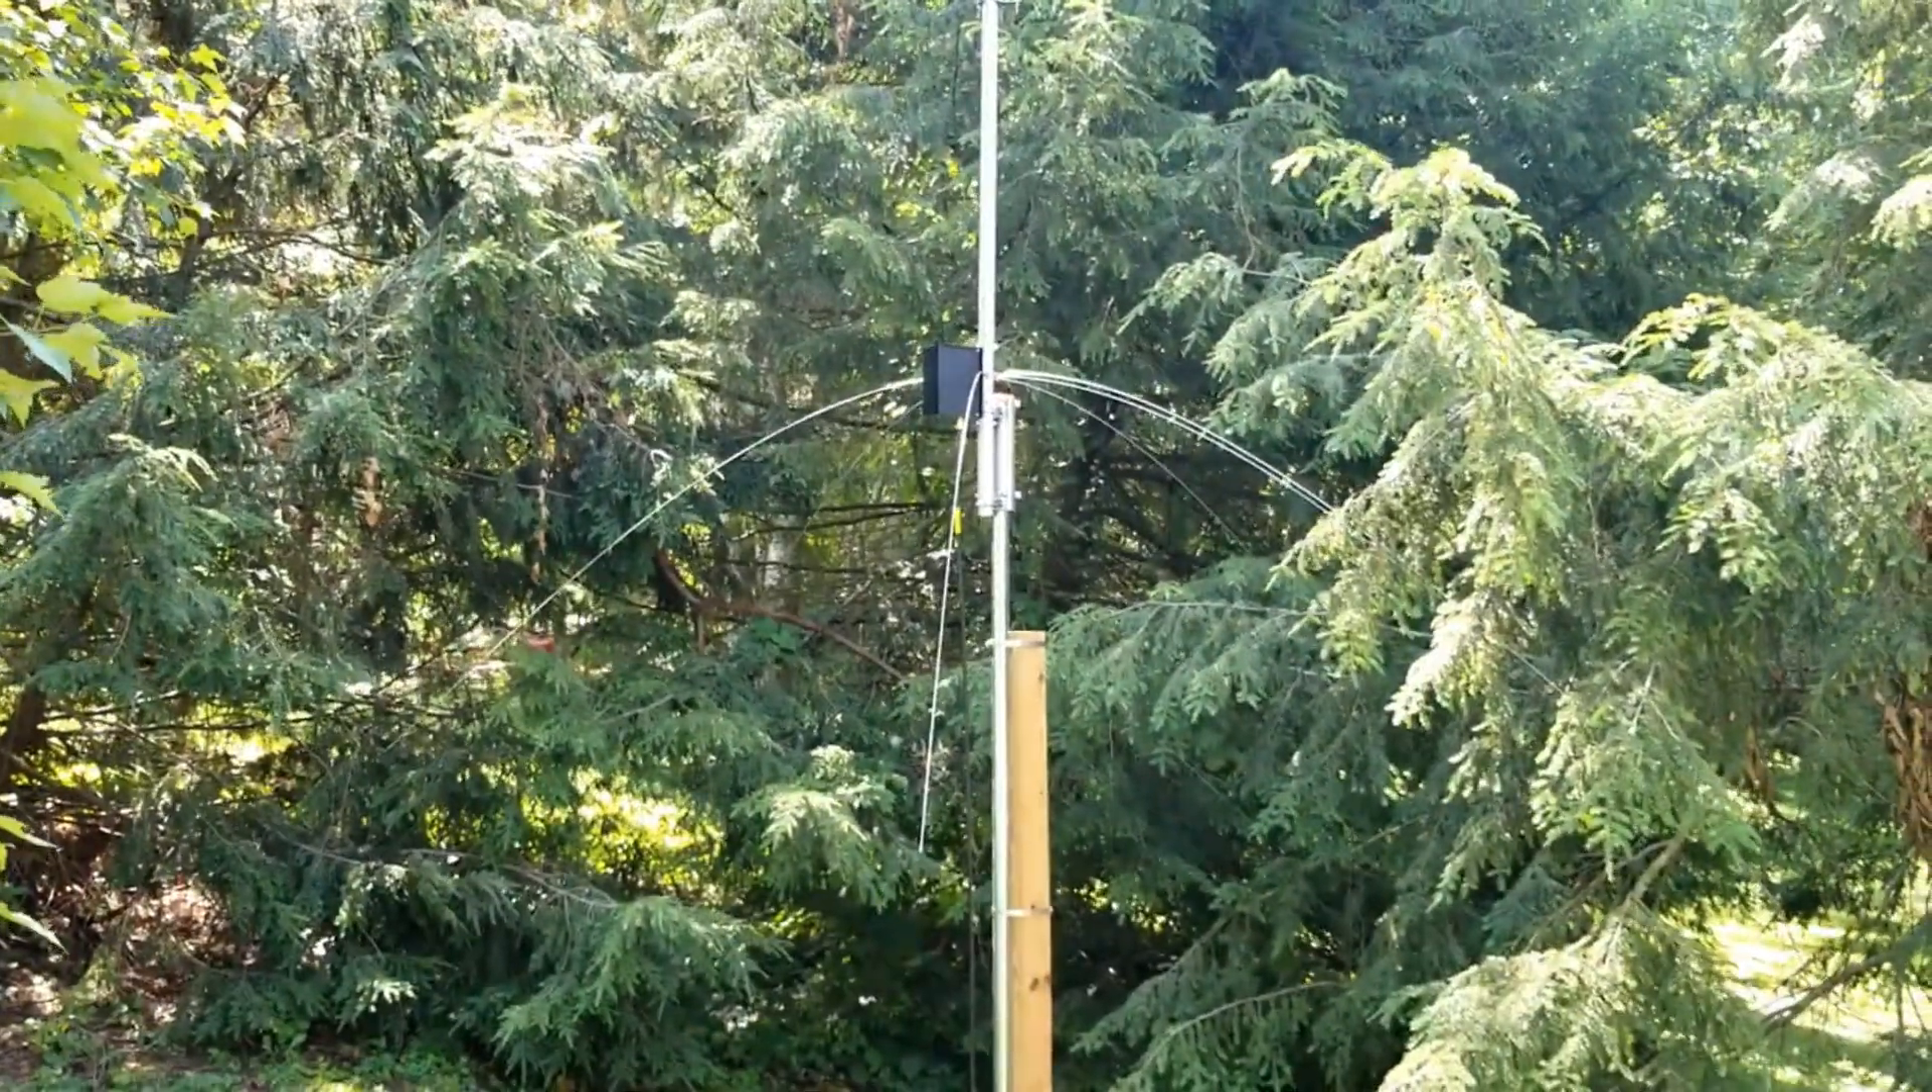The antenna is now on its mast.